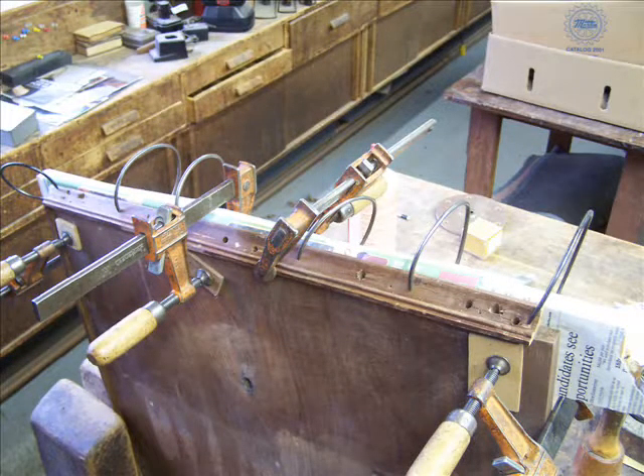In these photographs you can see how we re-glued and attached and clamped the moldings to the top lid.